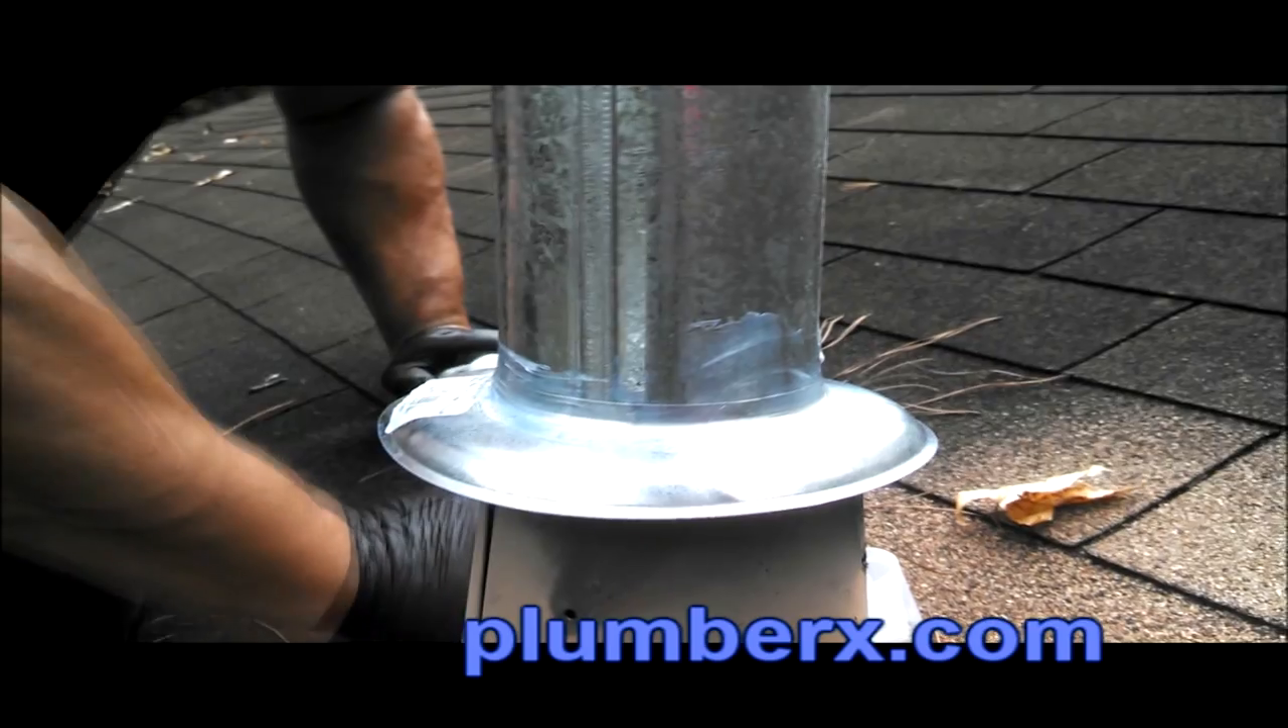And you can see that we slipped the storm collar on here.